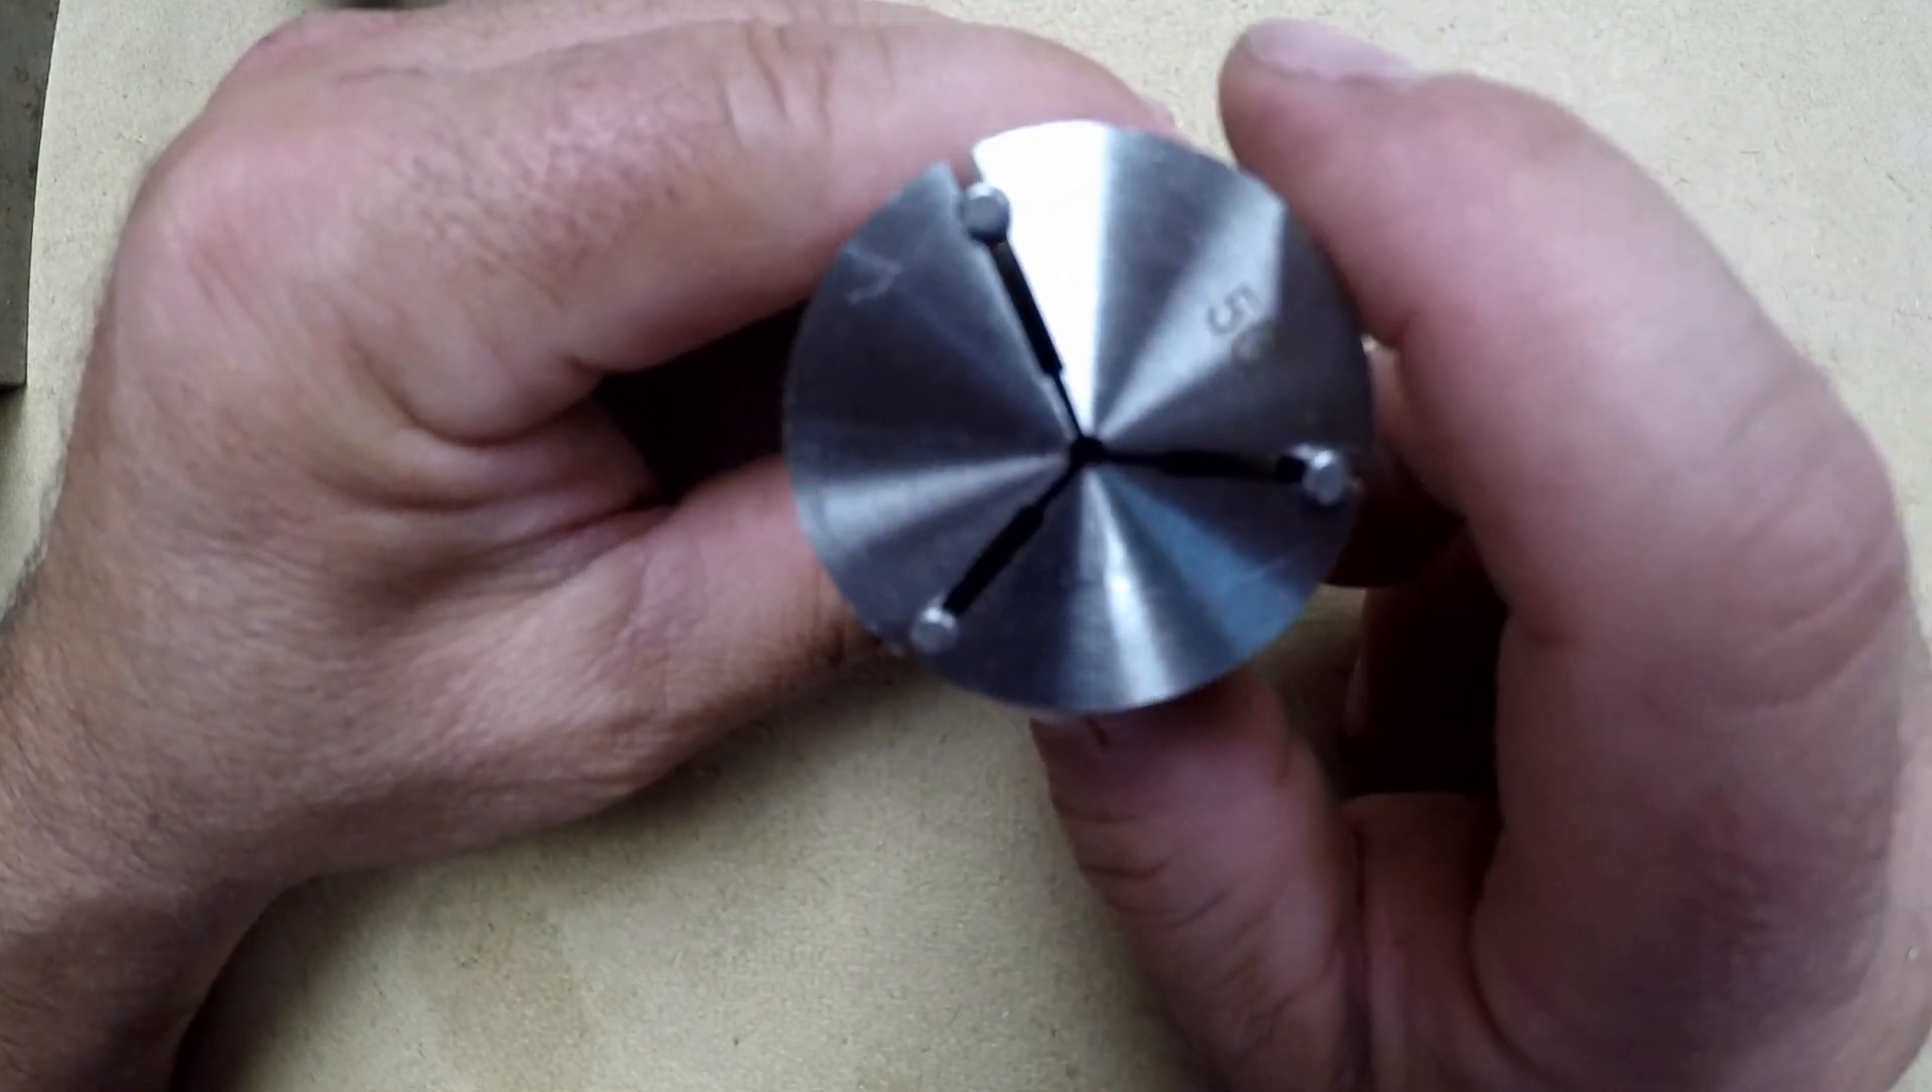What we've got here are three dowel pins that have been inserted into the the three slots so that as you draw up on the collet the collet closes on the pins.